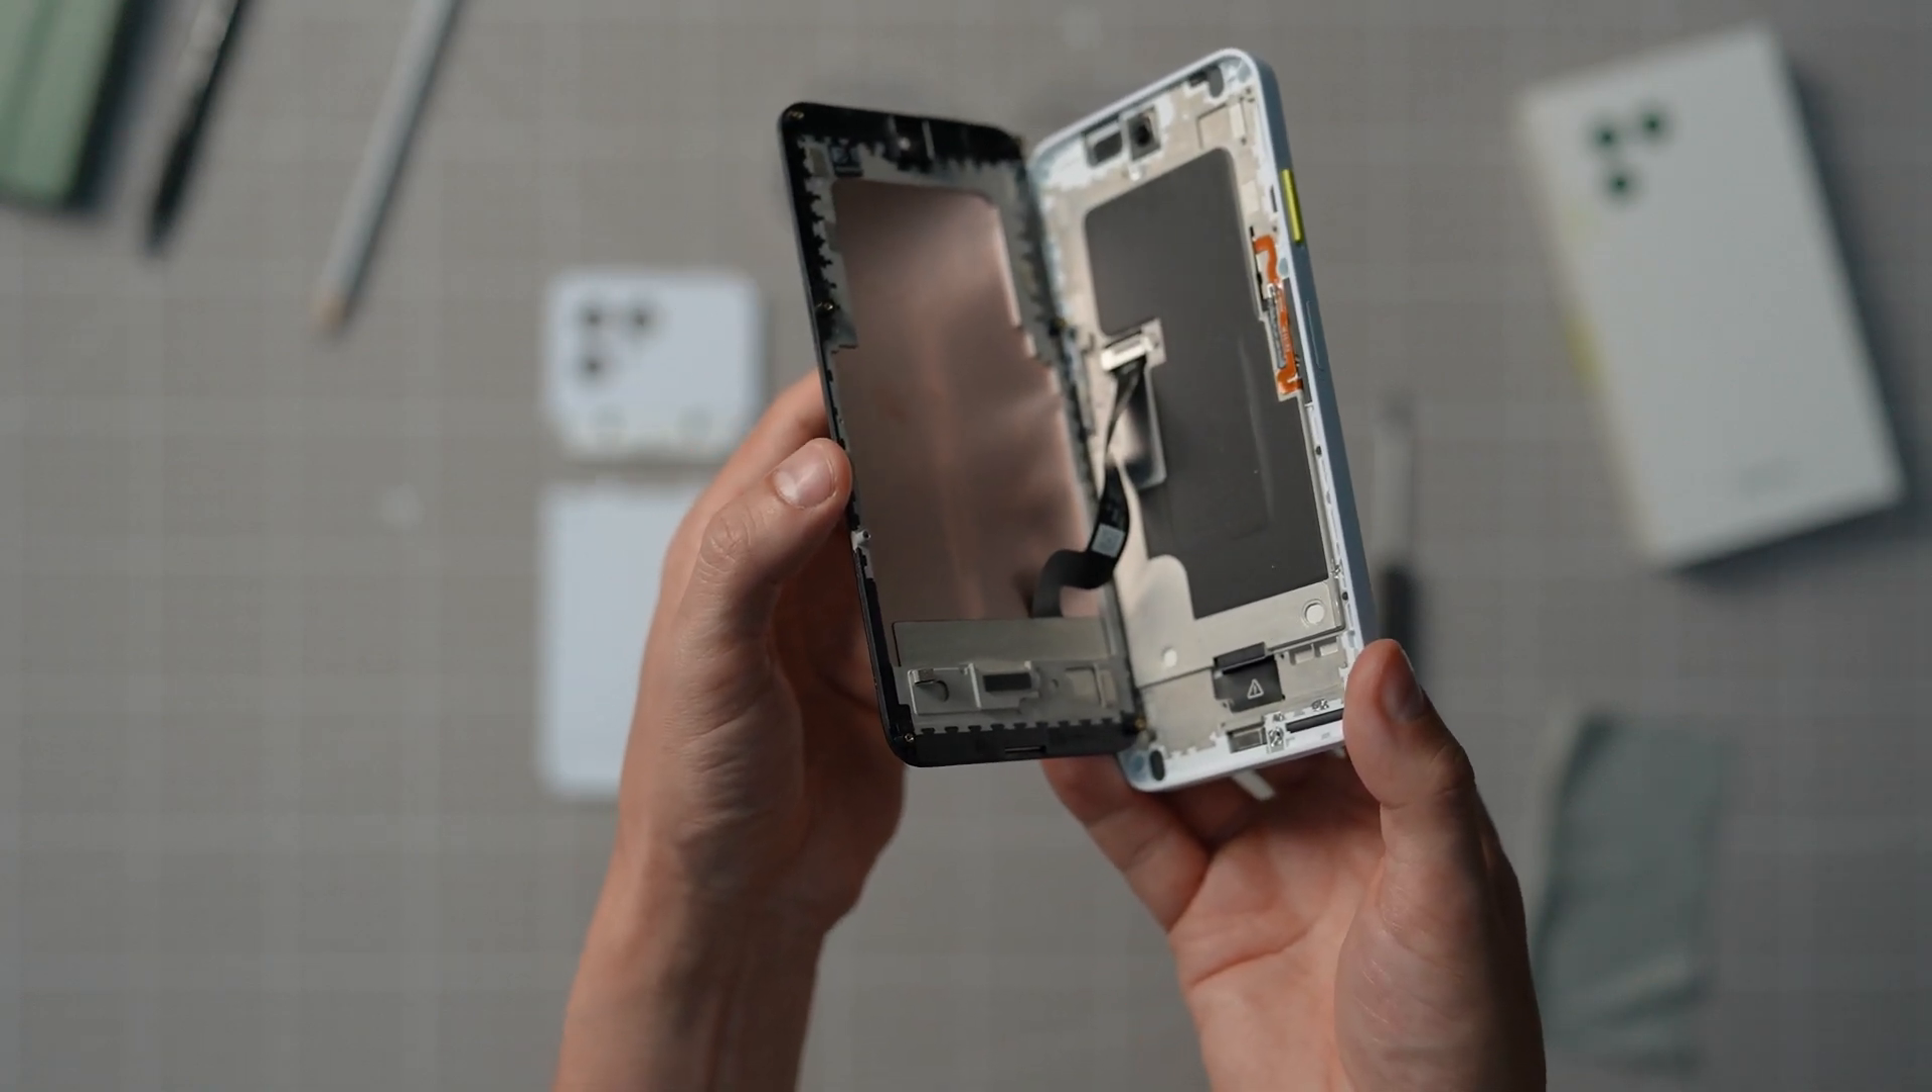The display should now be loose, but not completely detached.